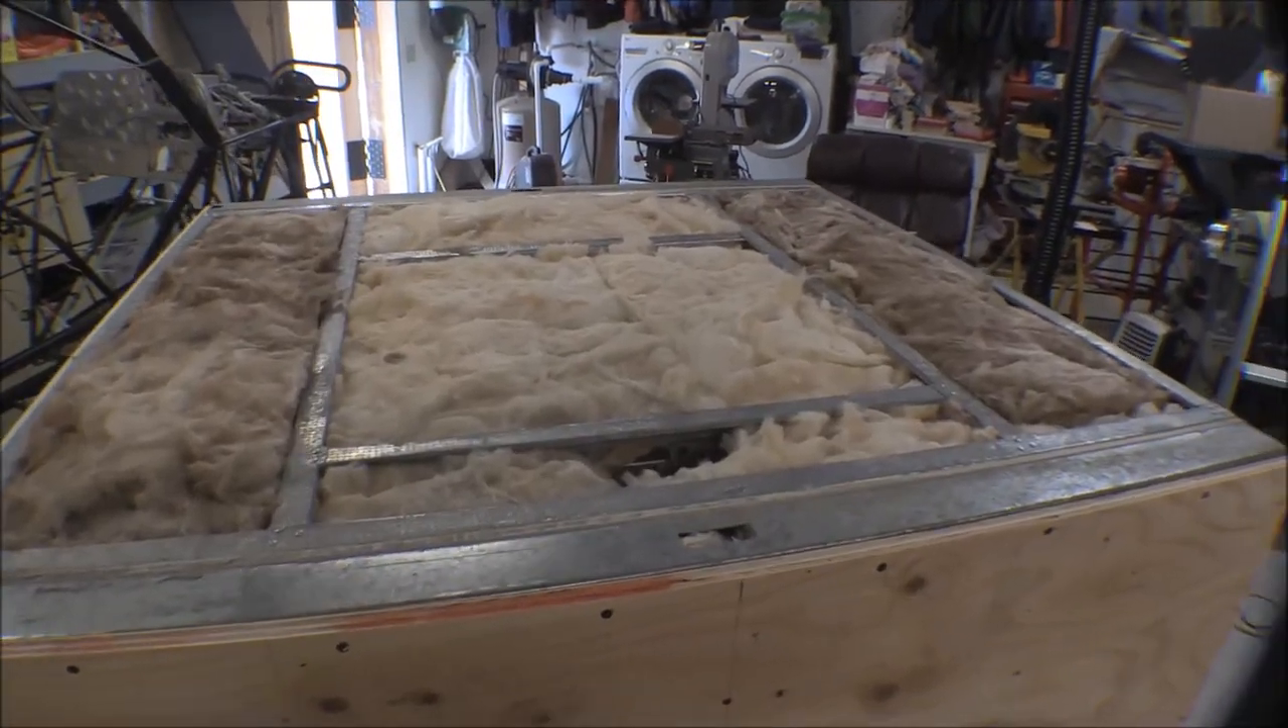I've got the backside filled up with insulation.